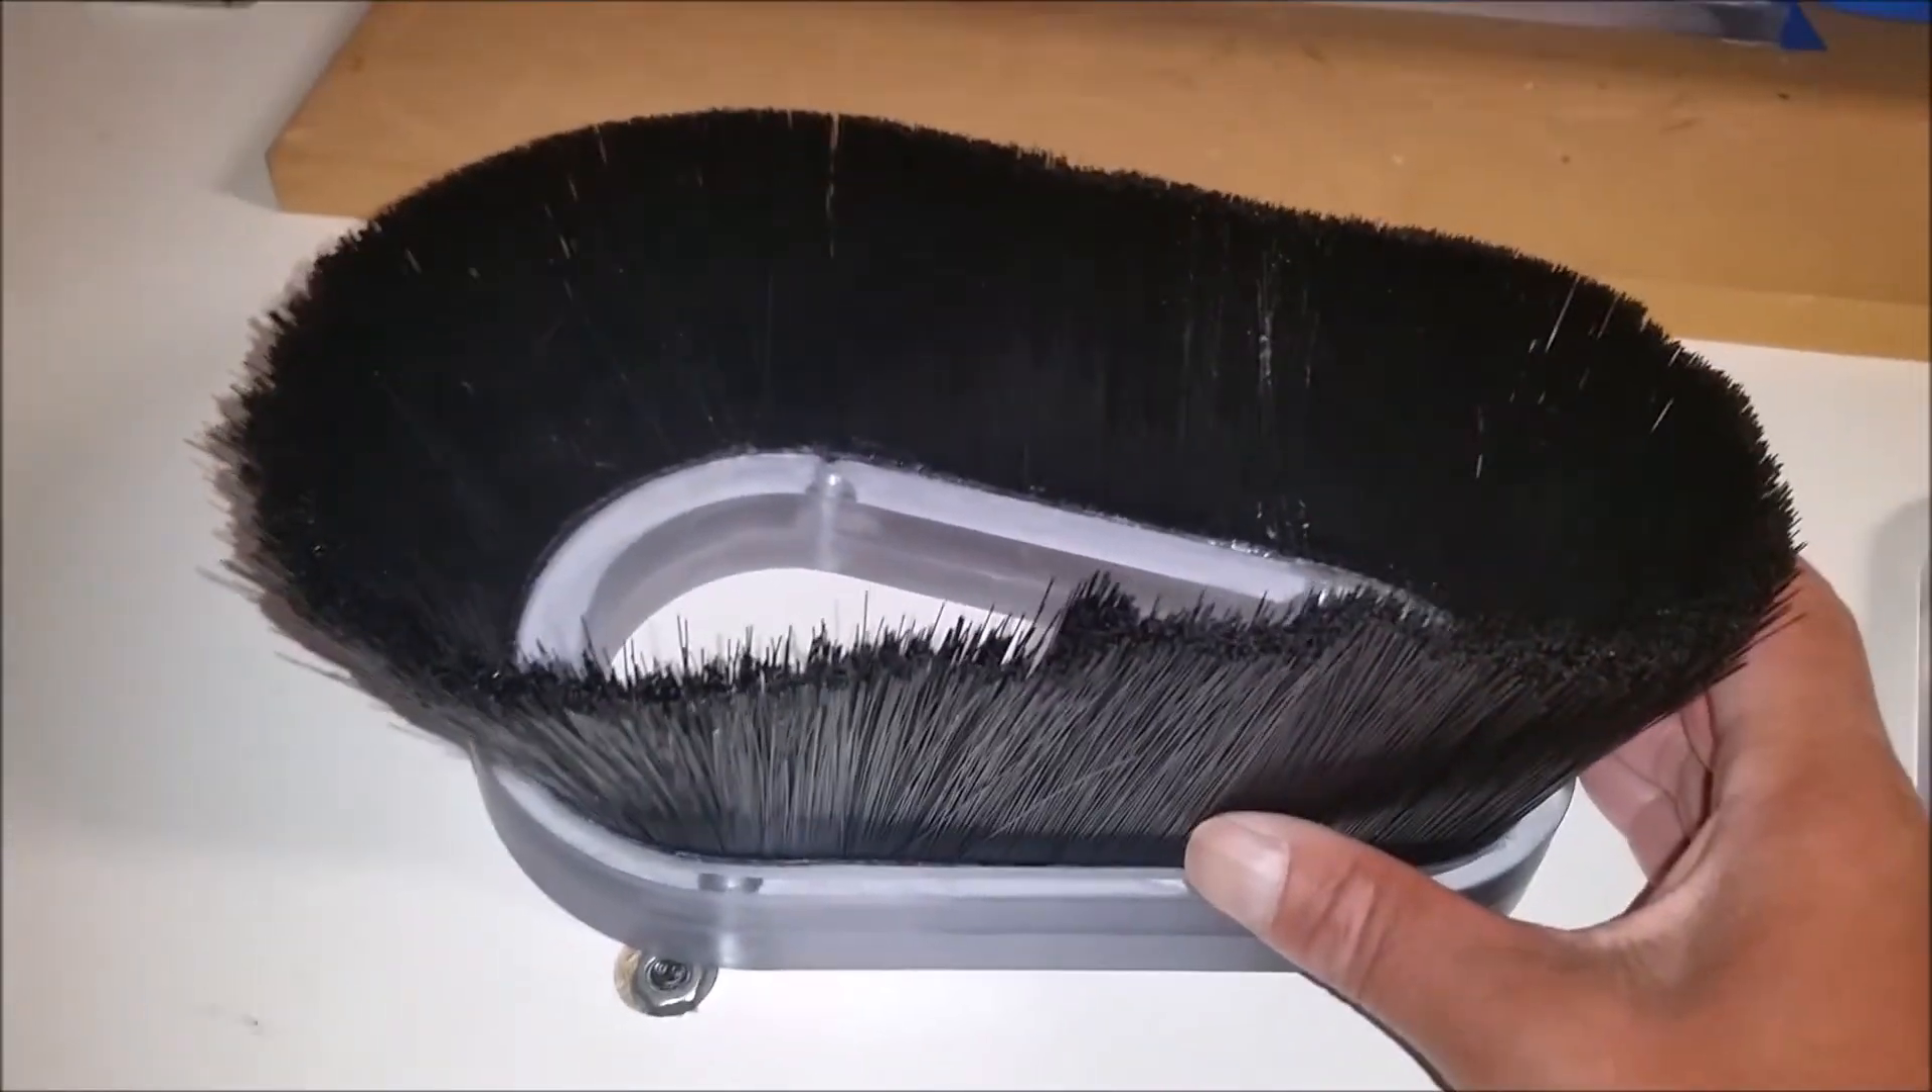I ended up putting the three inch brush on here.